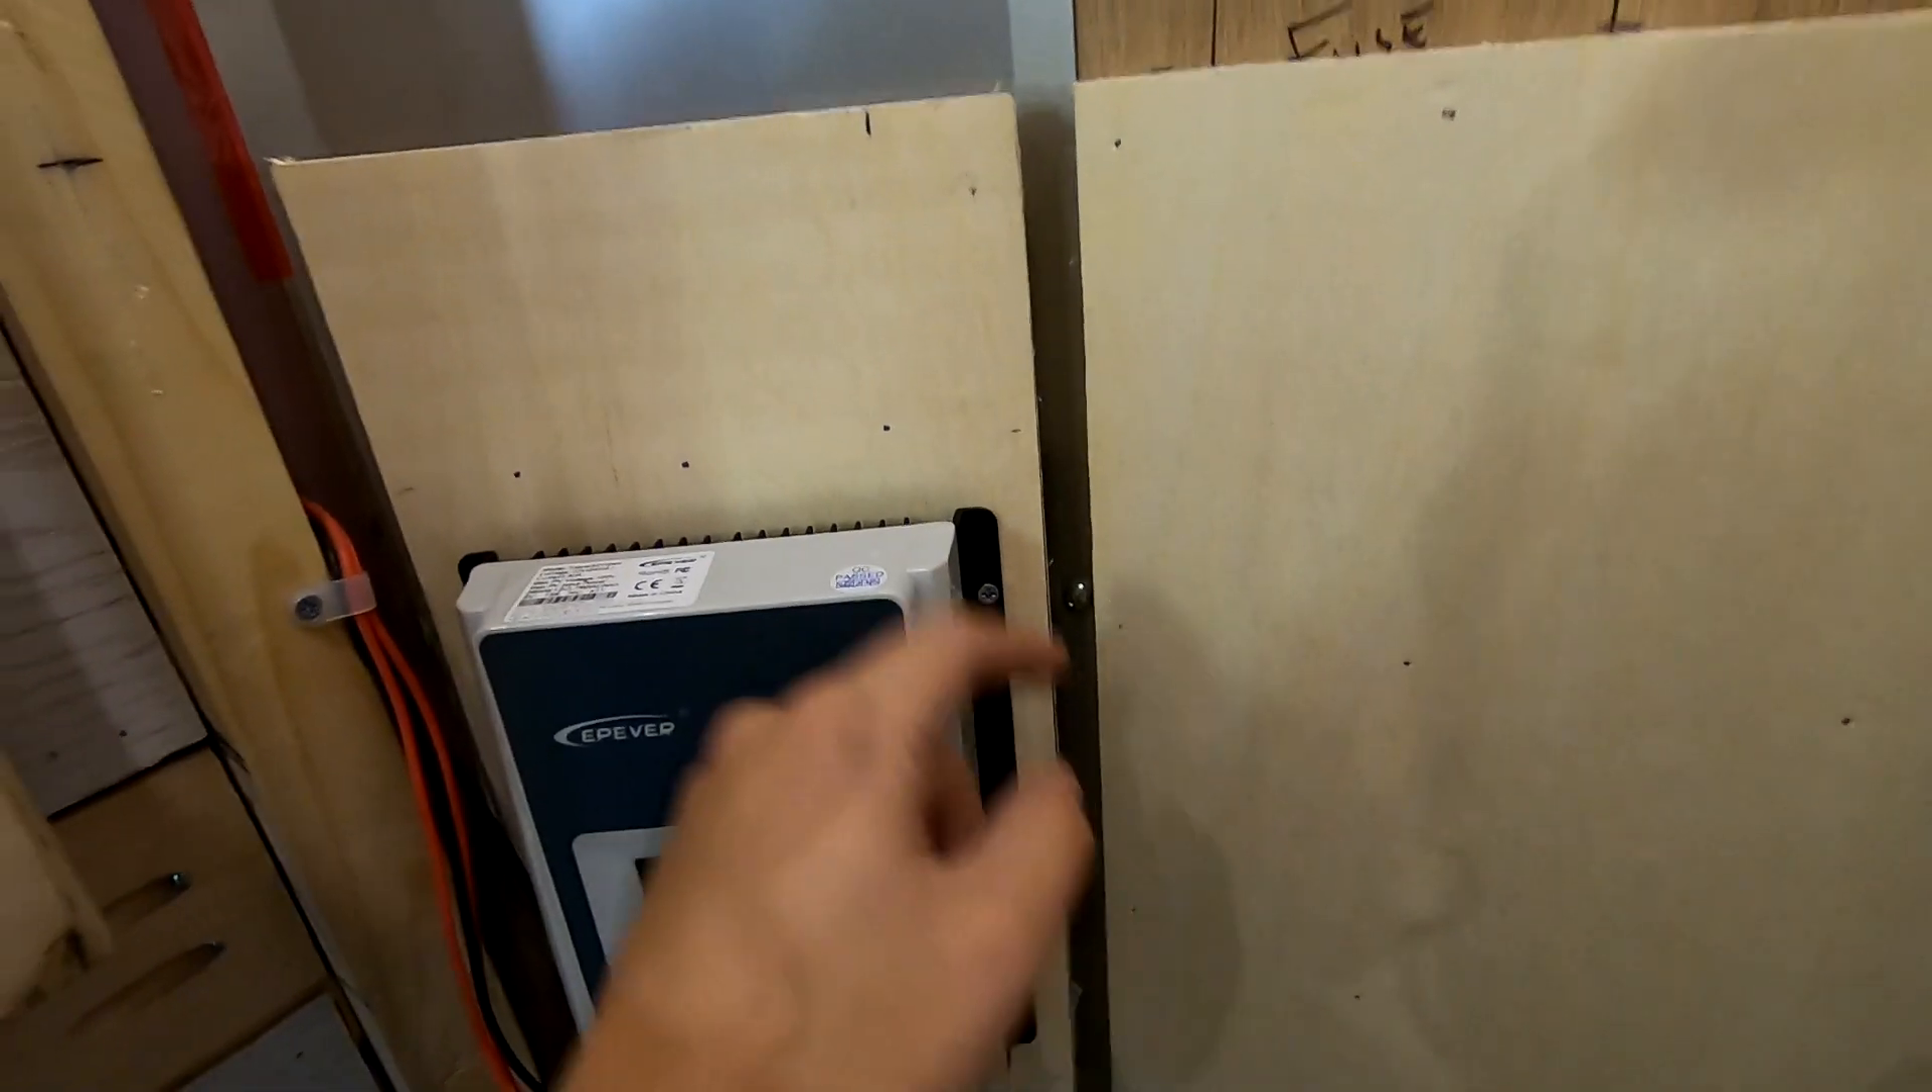You can see I've already gone ahead and mounted the charge controller.